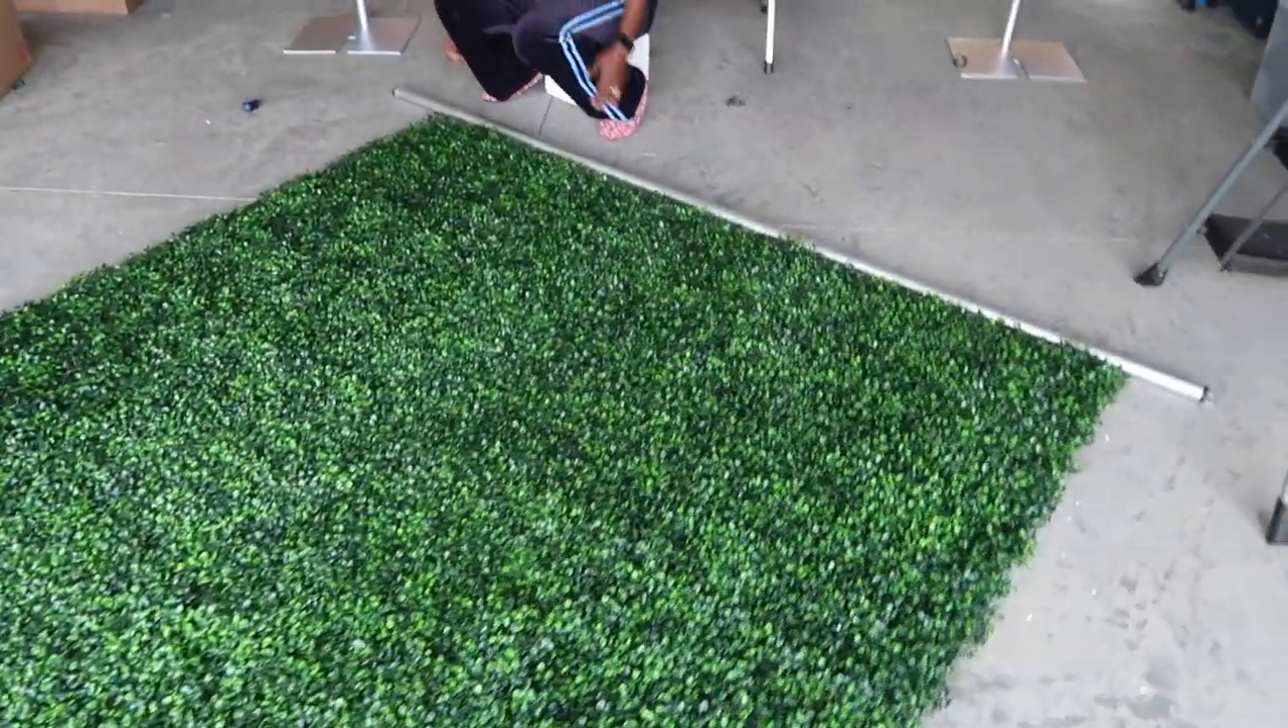So this is what it looks like with the panels all put together.